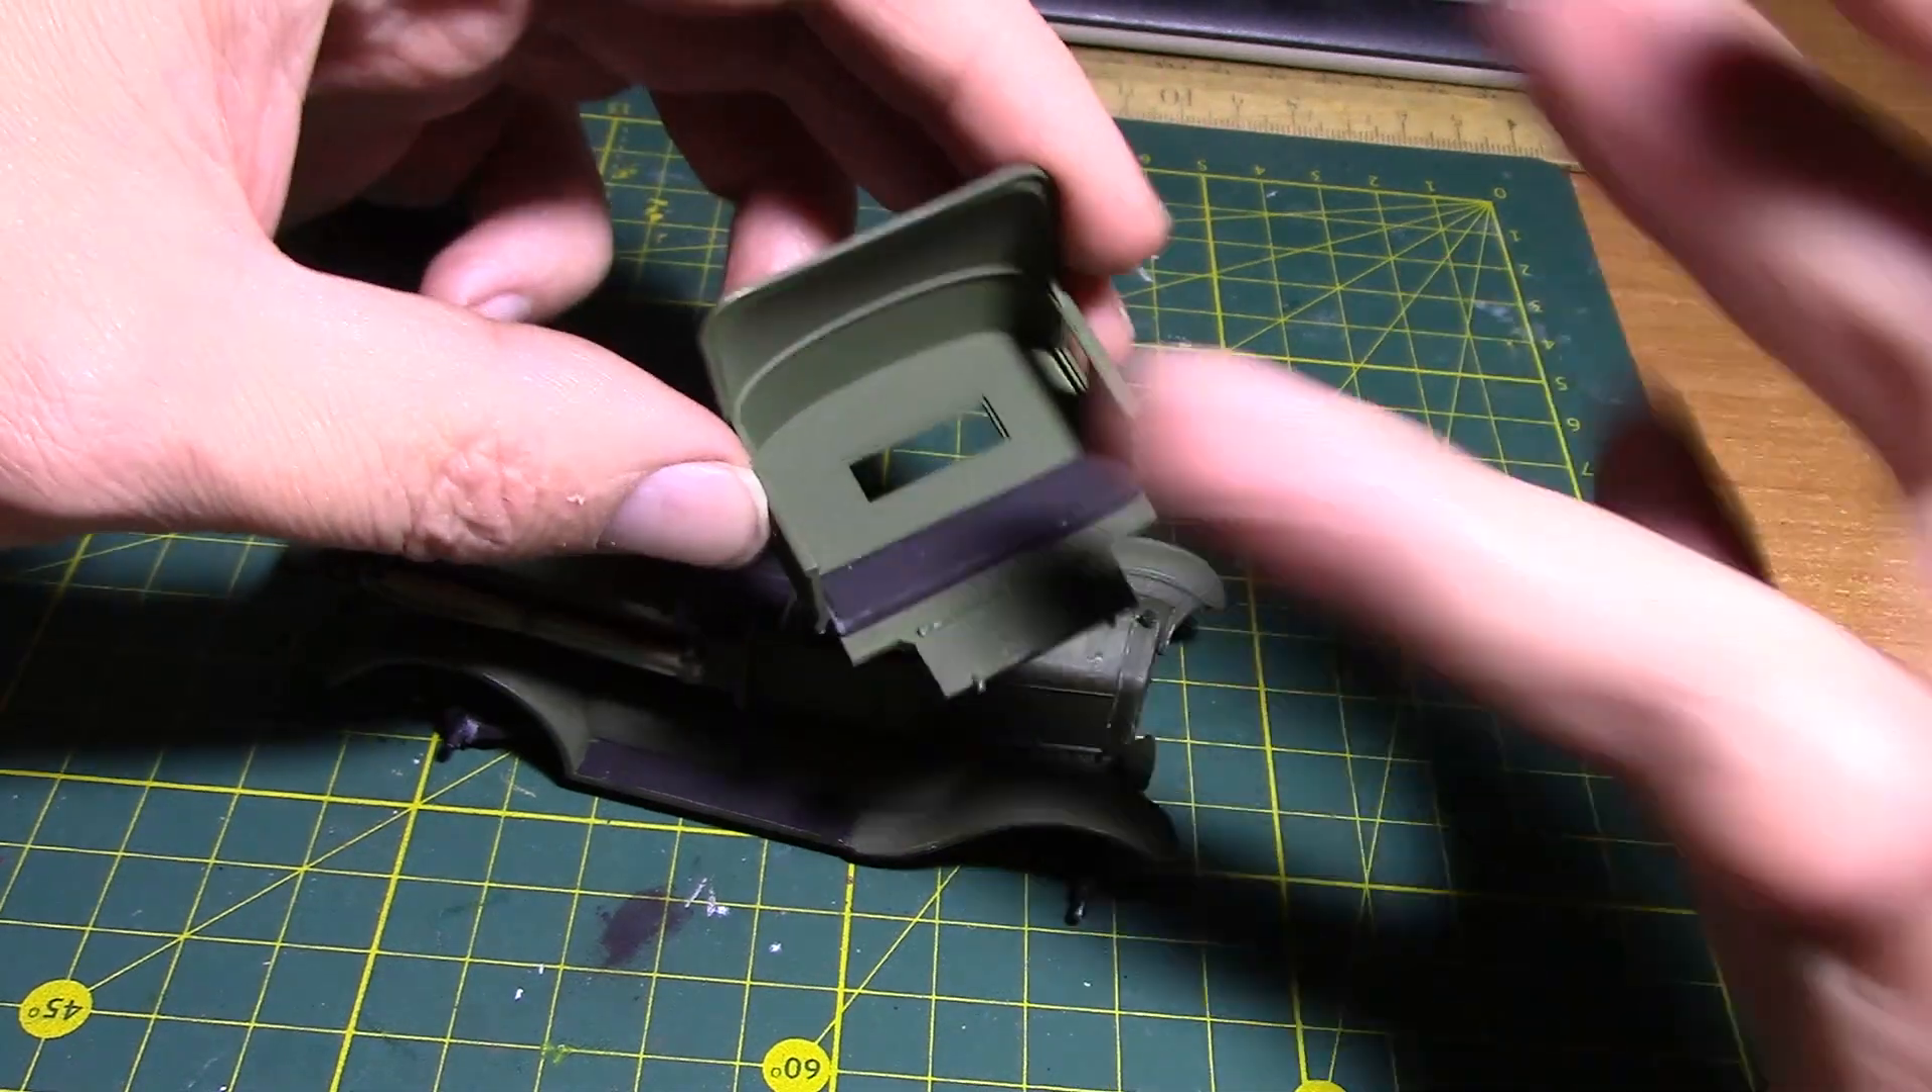Естественно, здесь должны быть стекла. Стекол пока нет.